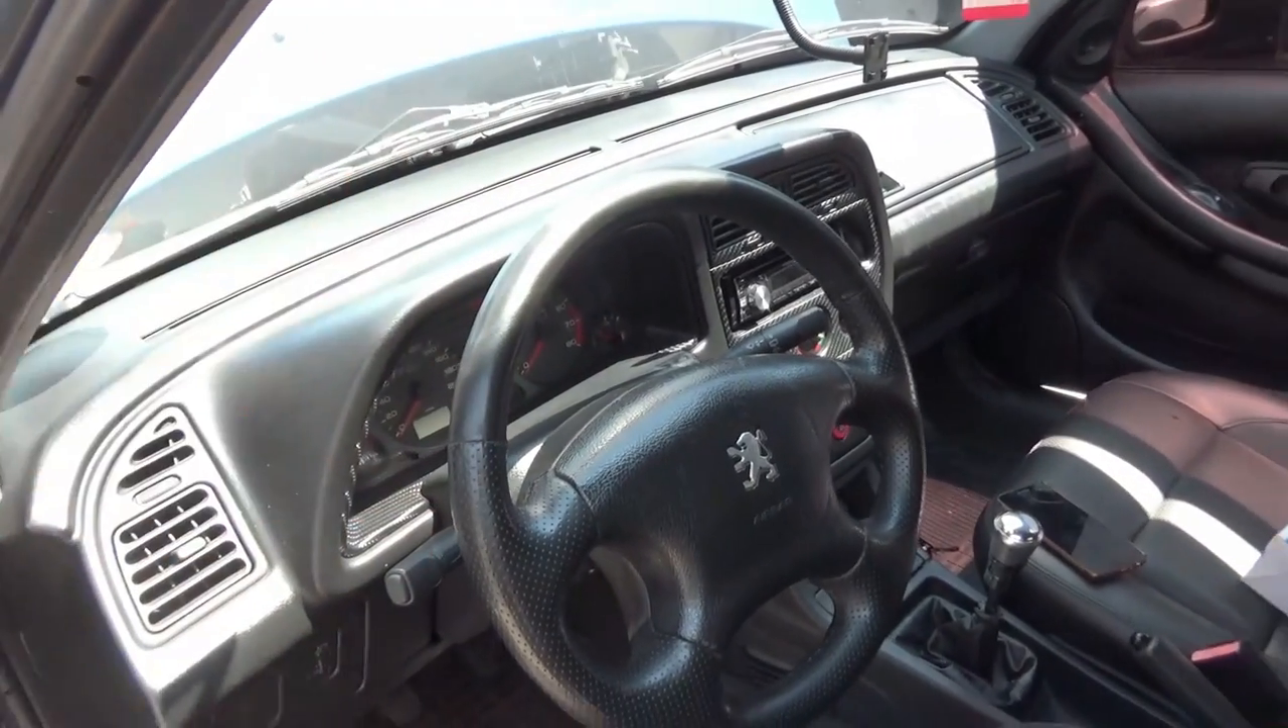Painel todo montado. Agora sim, tá.